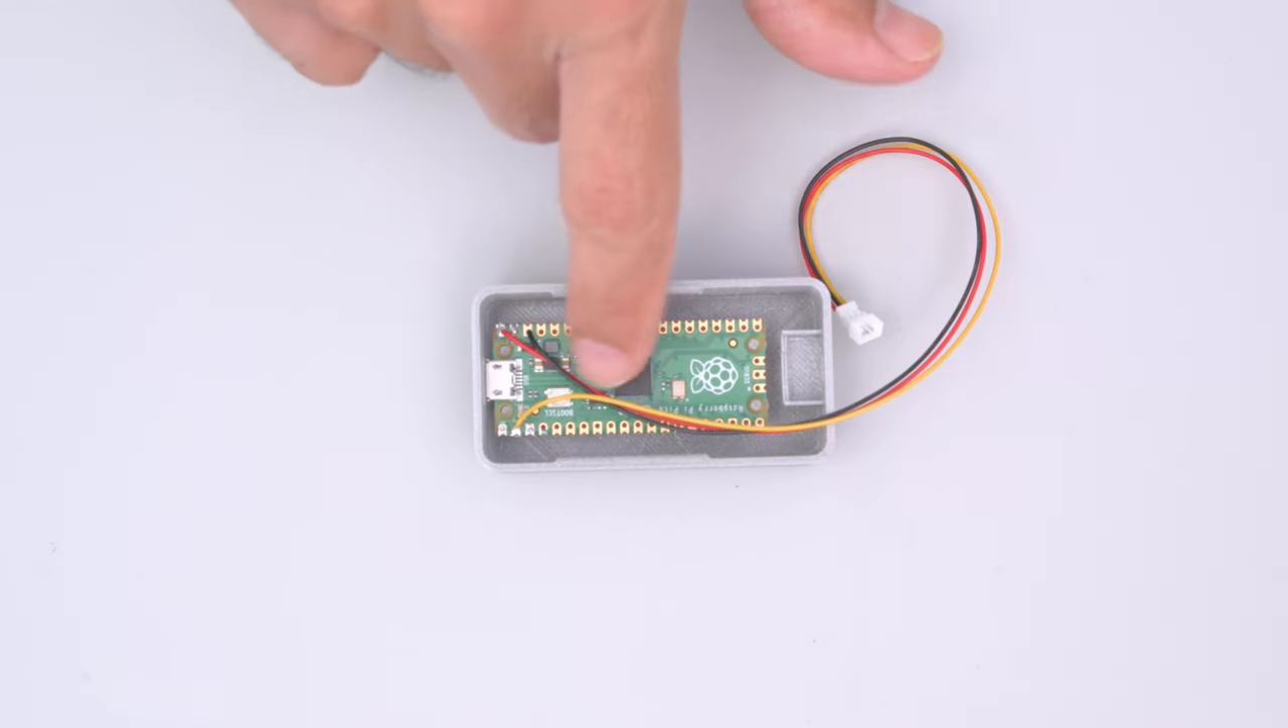The Raspberry Pi Pico is pressed into the 3d printed case with the PCB facing the opening for the USB port.